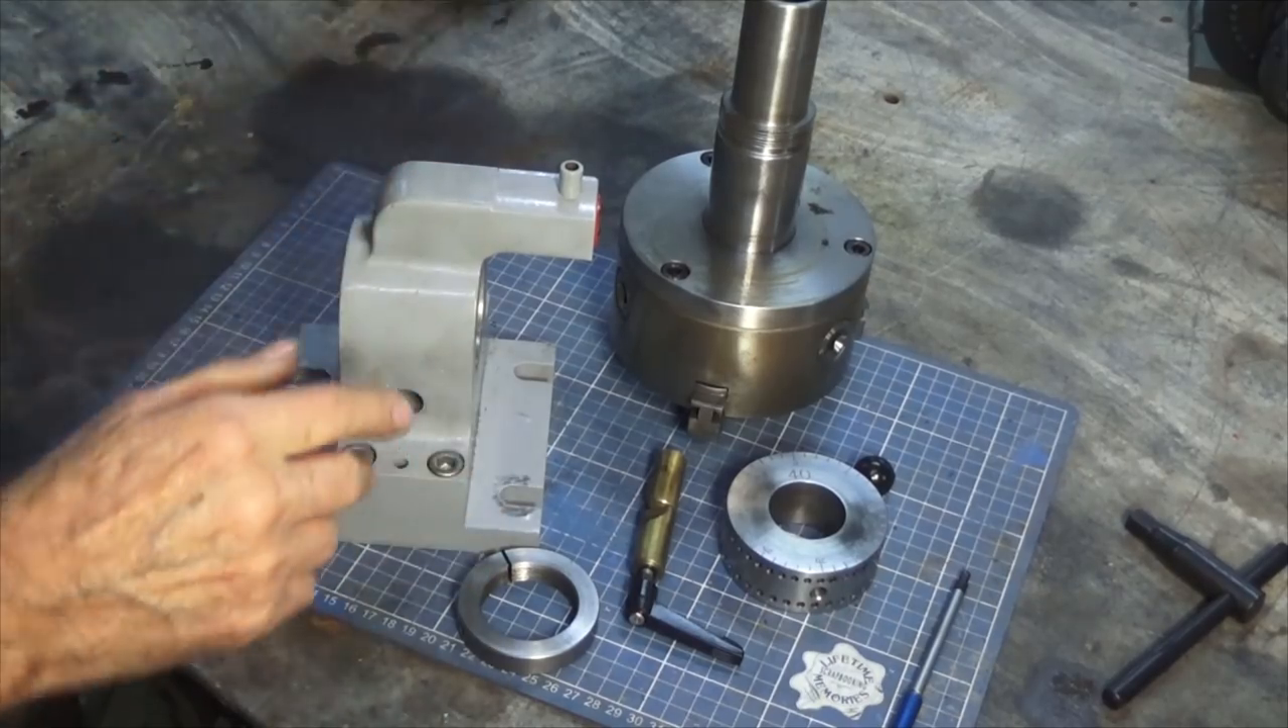Now, there's all the parts disassembled.